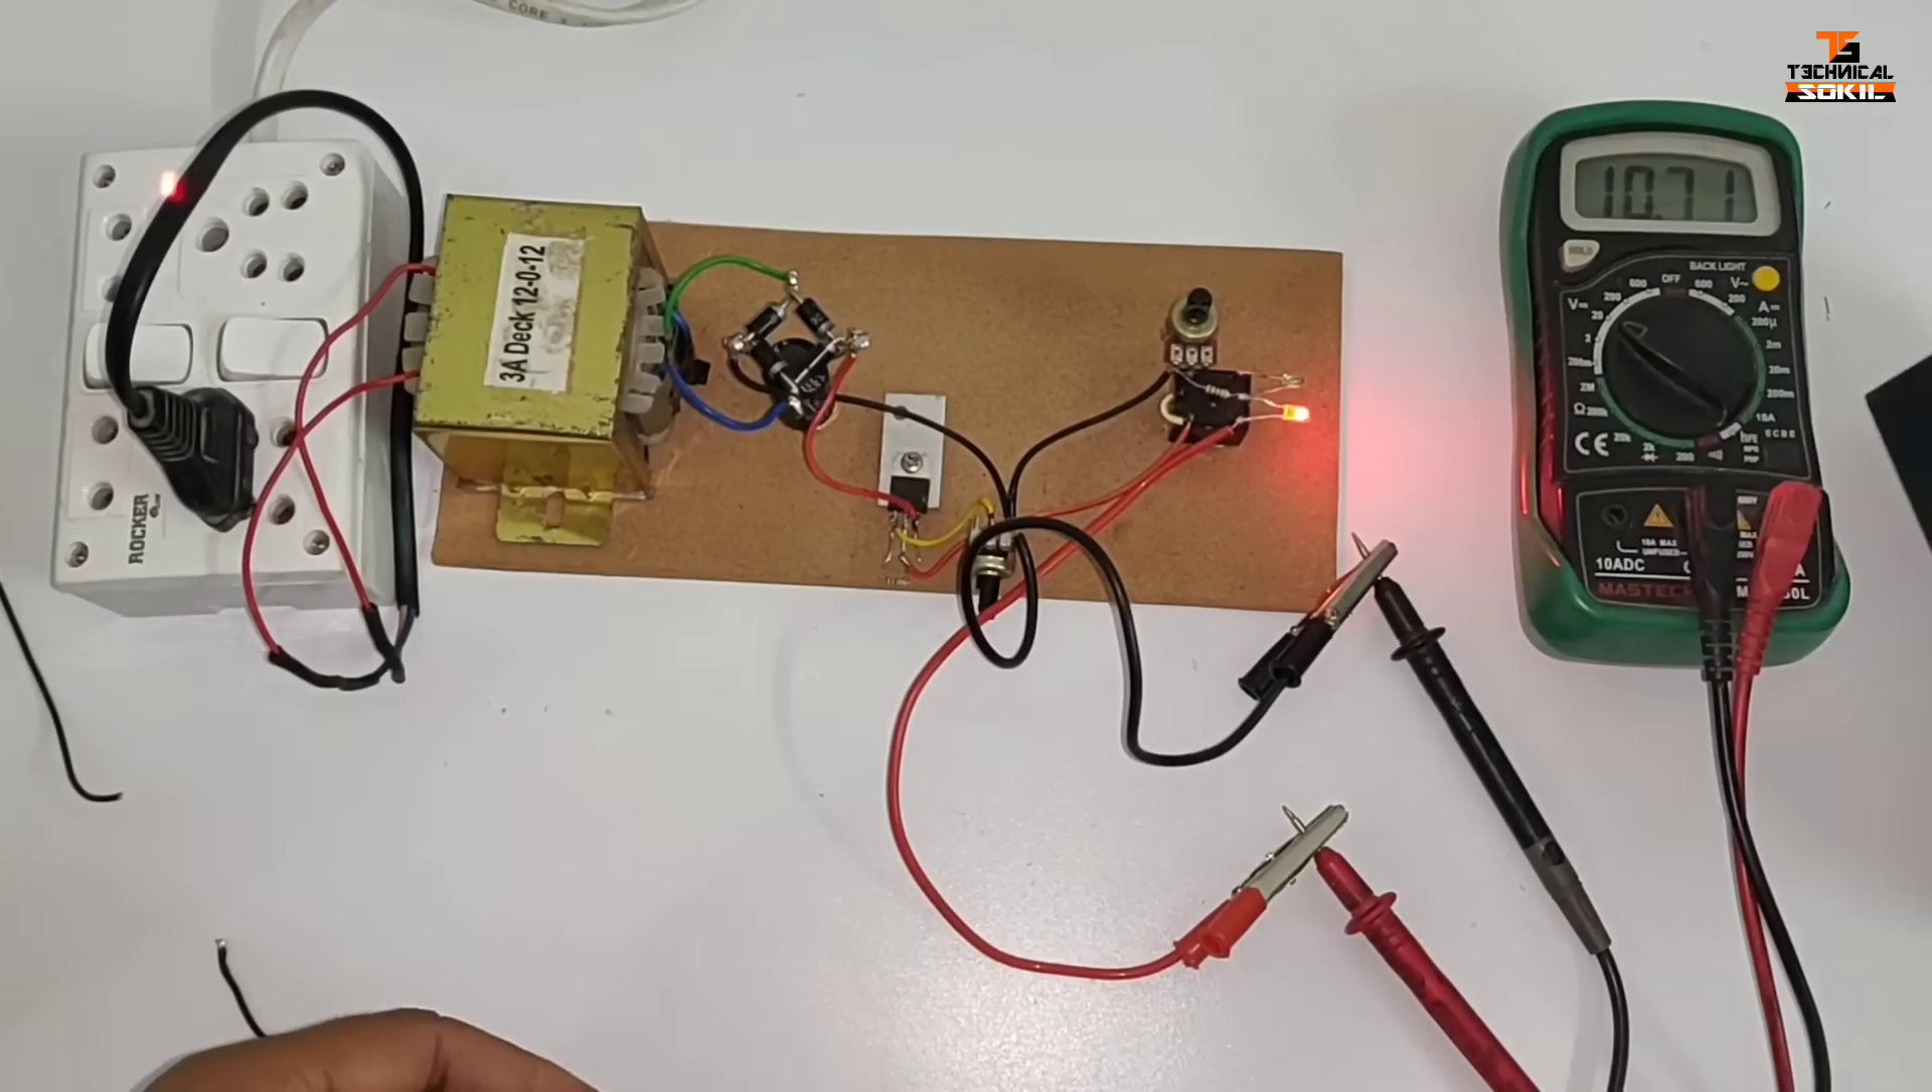मैंने मल्टिमेटर को पोजिटिव और नेगिटिव वाली चीम्टियों पर जोड दिया है।